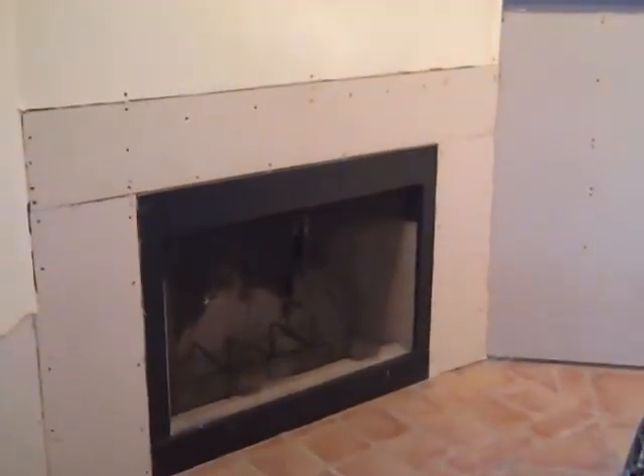So as you can see, the drywall is starting to be put back in.